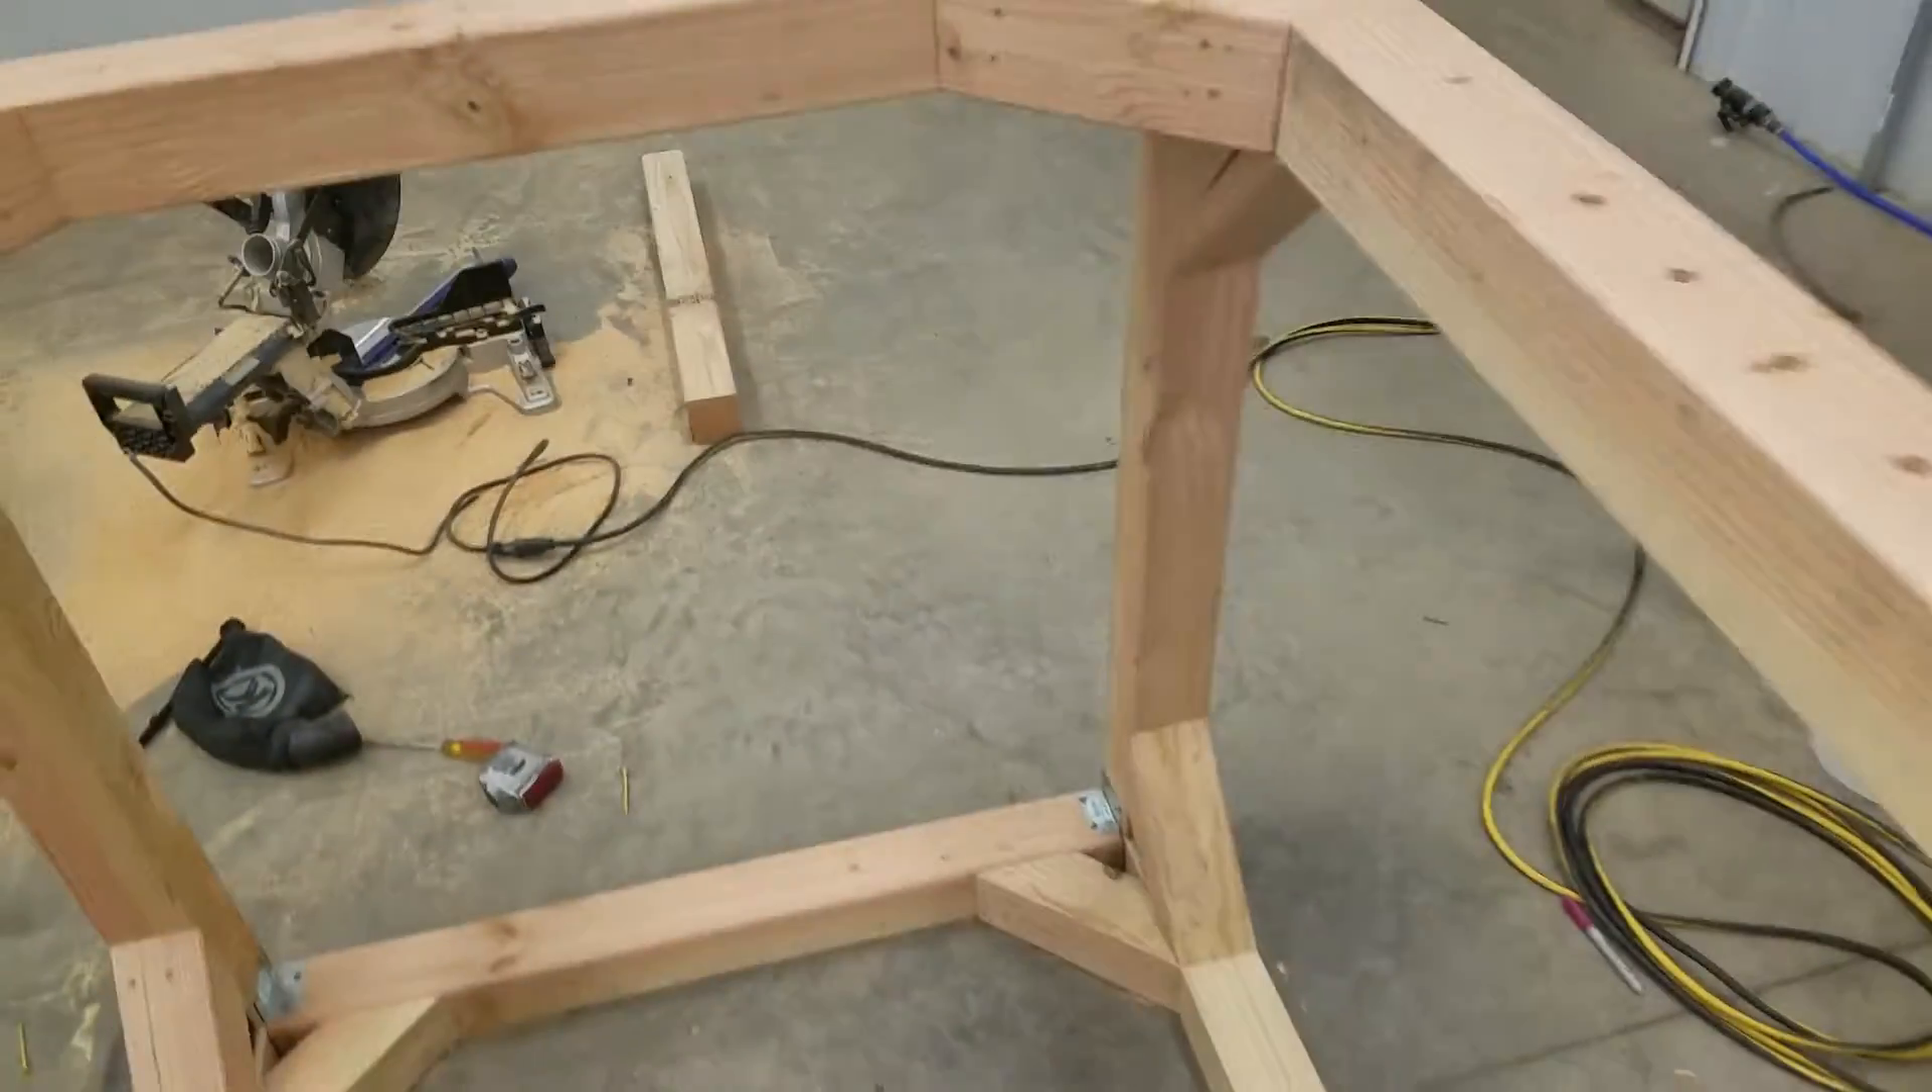So I've got the cross beams in place like this, like that.